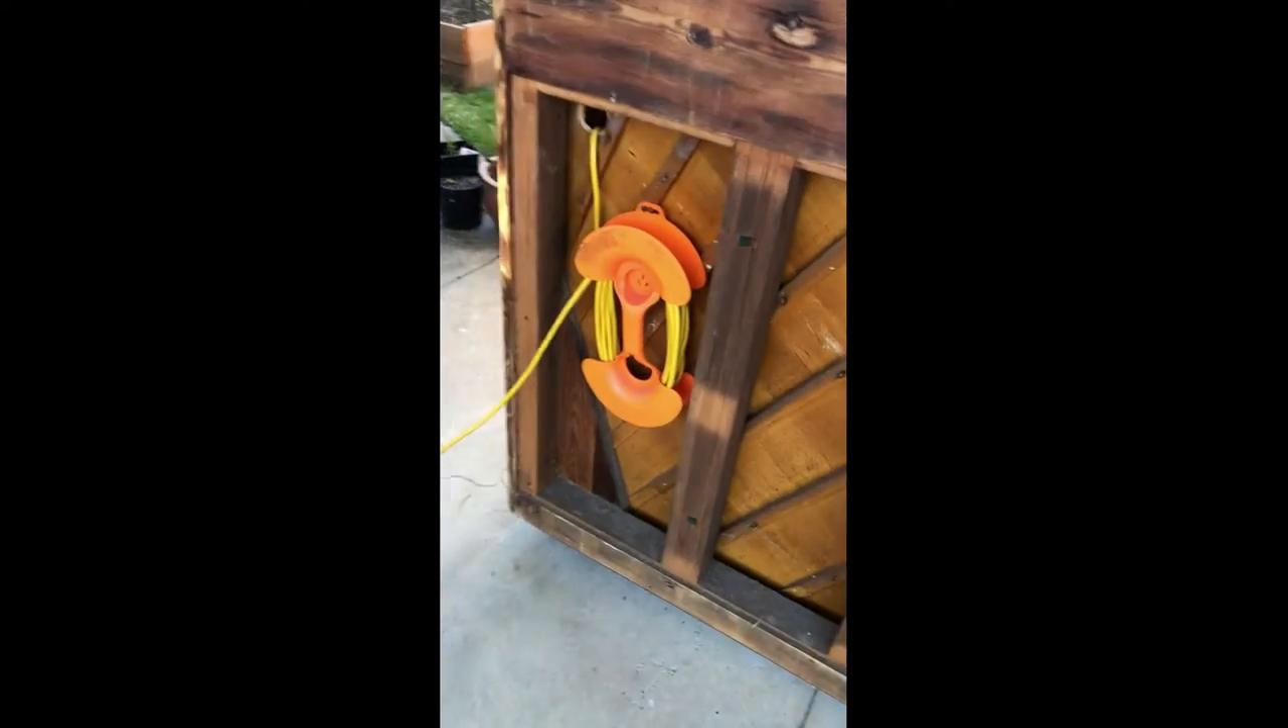I've taken the back off this piano and we've popped in just from Bunnings a a little power cord outlet.